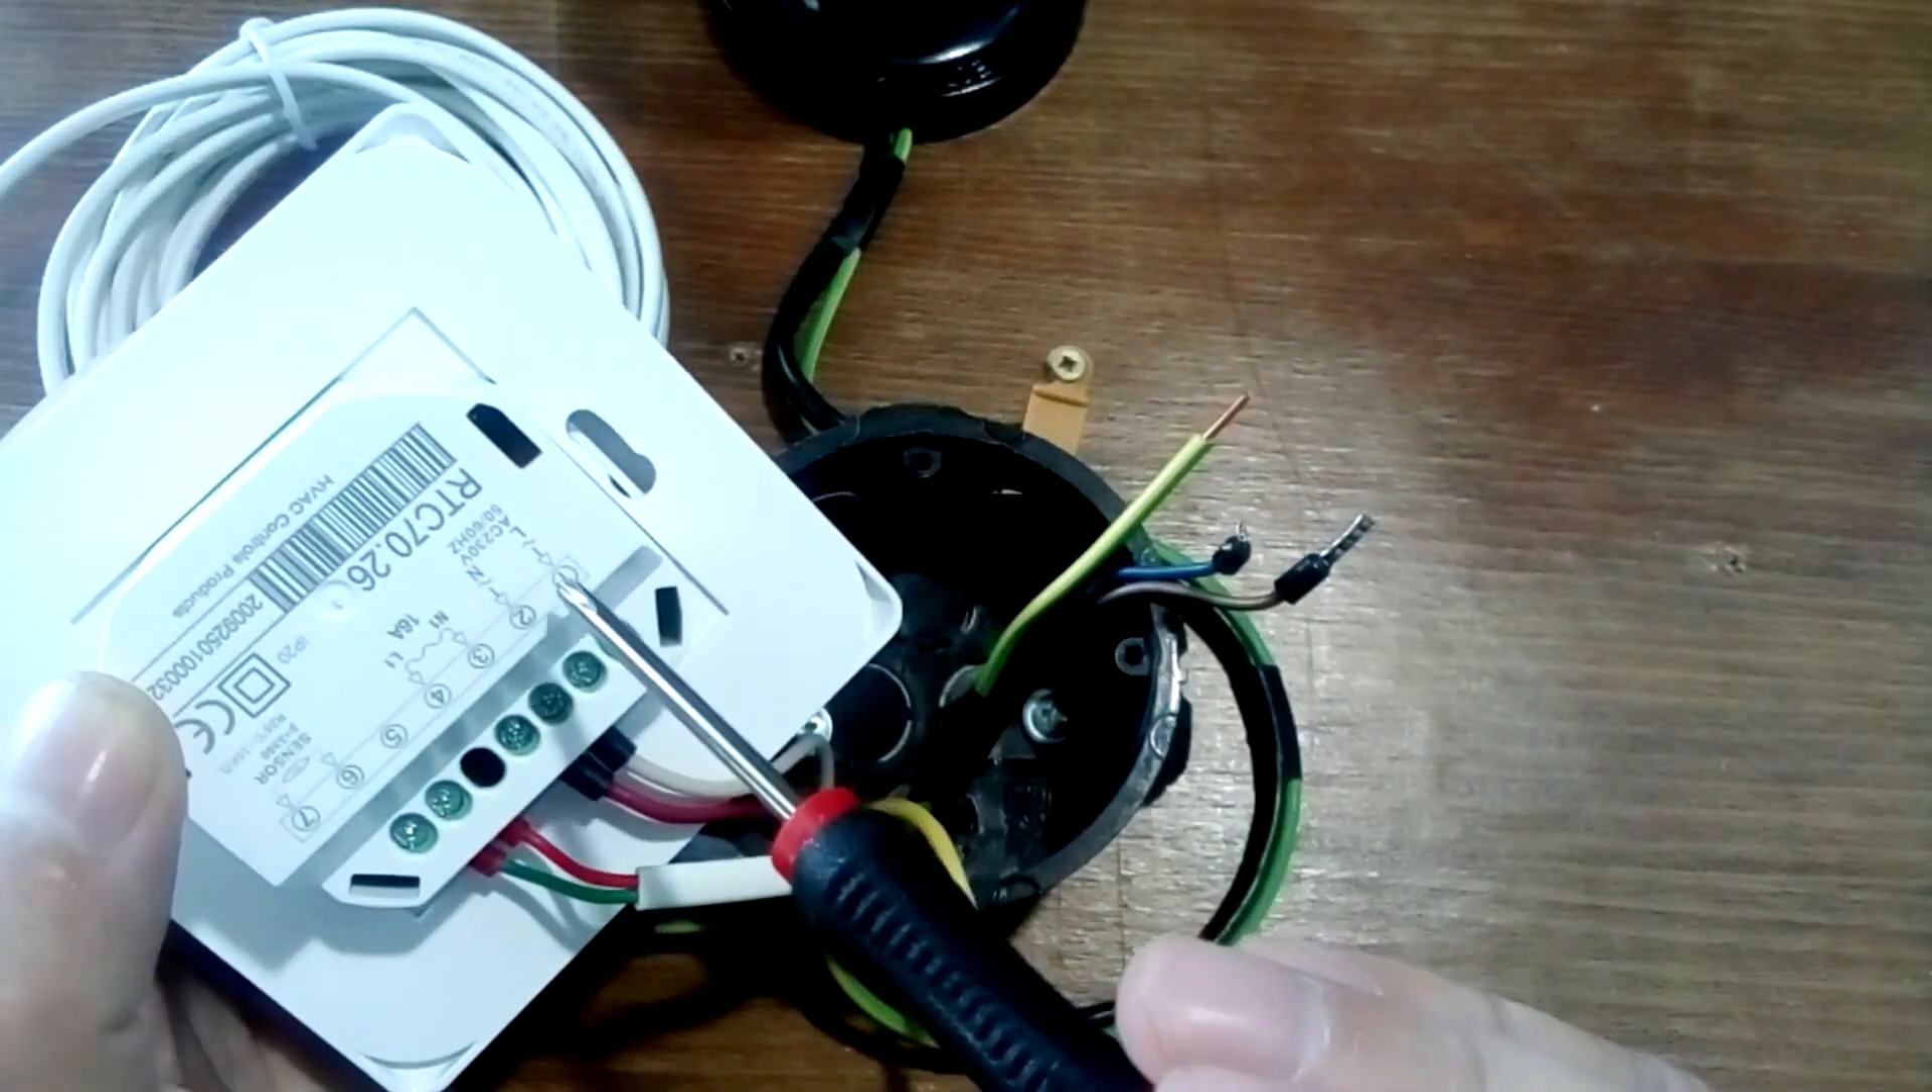We do not connect the grounding wire yet.